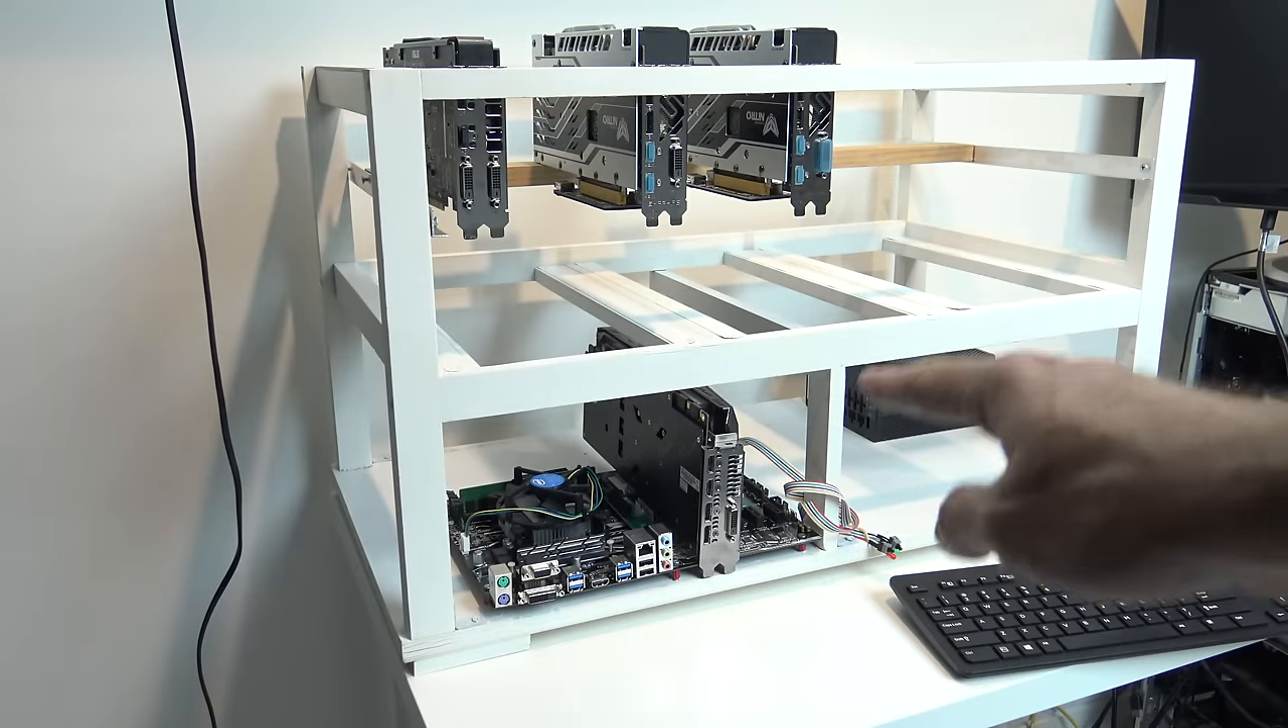Okay guys, so I've got our three GPUs up the top, and one GPU directly on the motherboard down below.